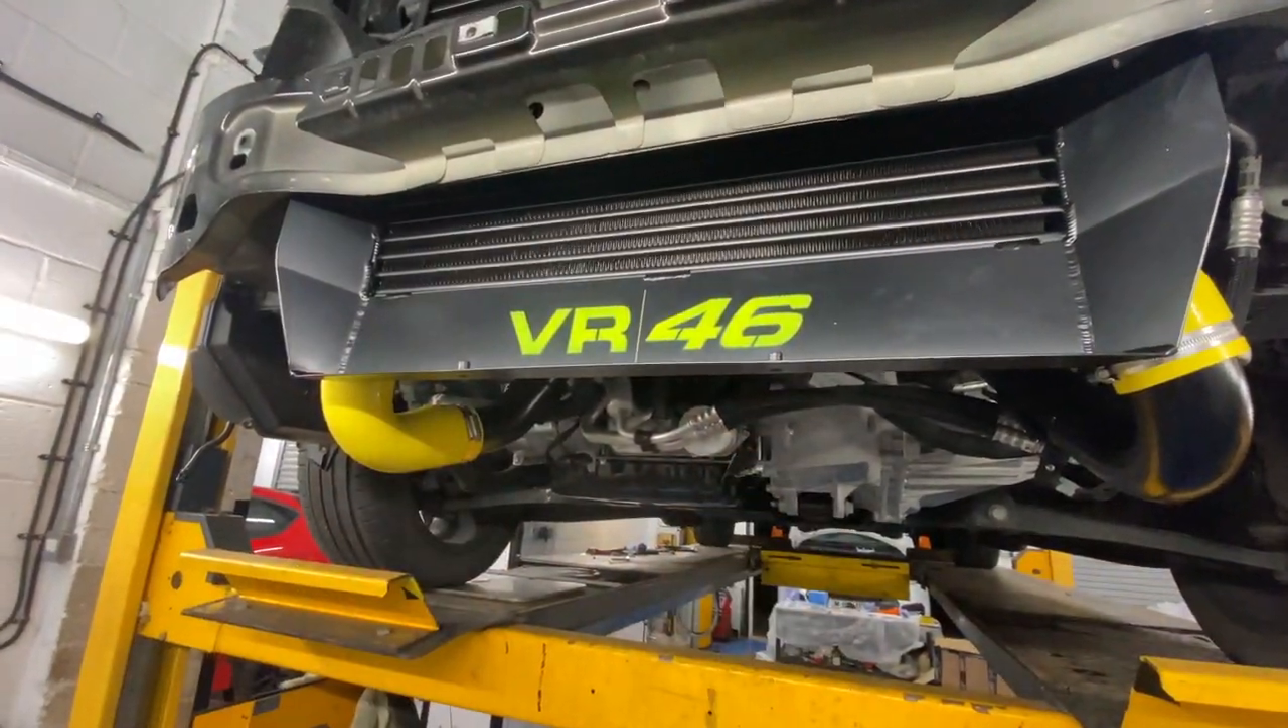Got the yellow hoses on now. All the pipes out.